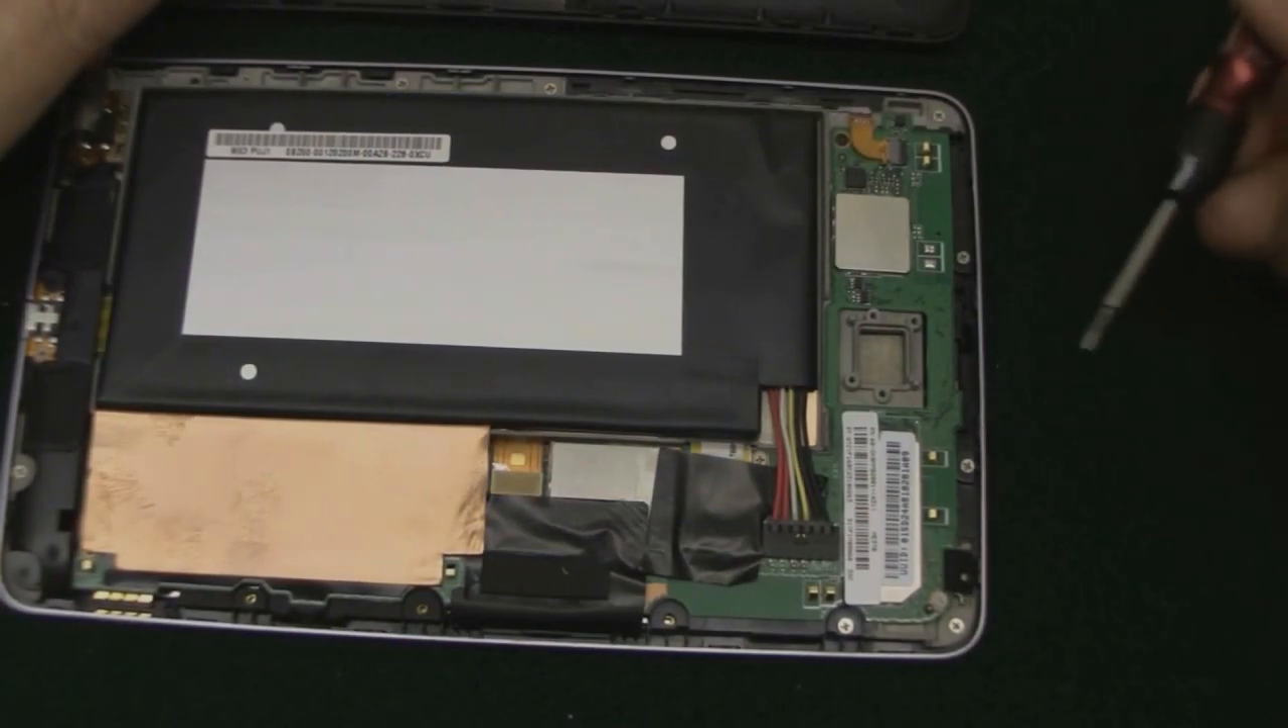So we've got the back off the Nexus 7 and it's really really easy to get the back off a Nexus 7.